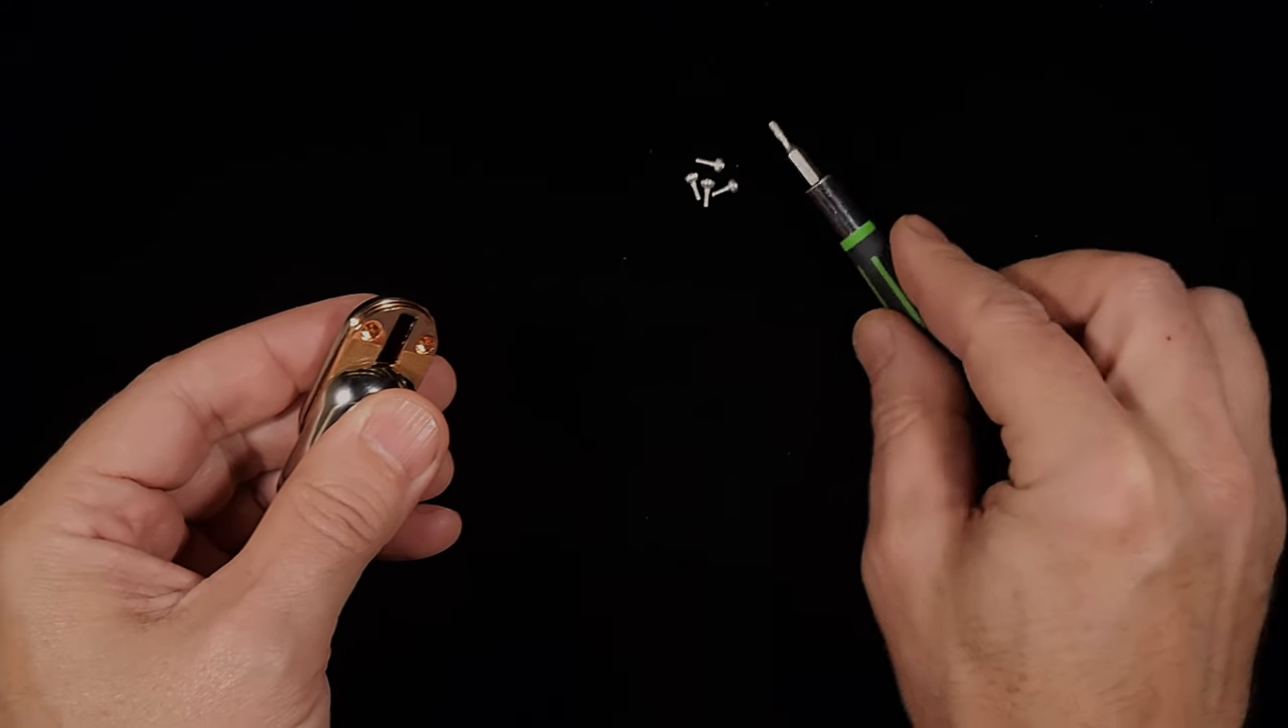Okay, there's all four screws out.